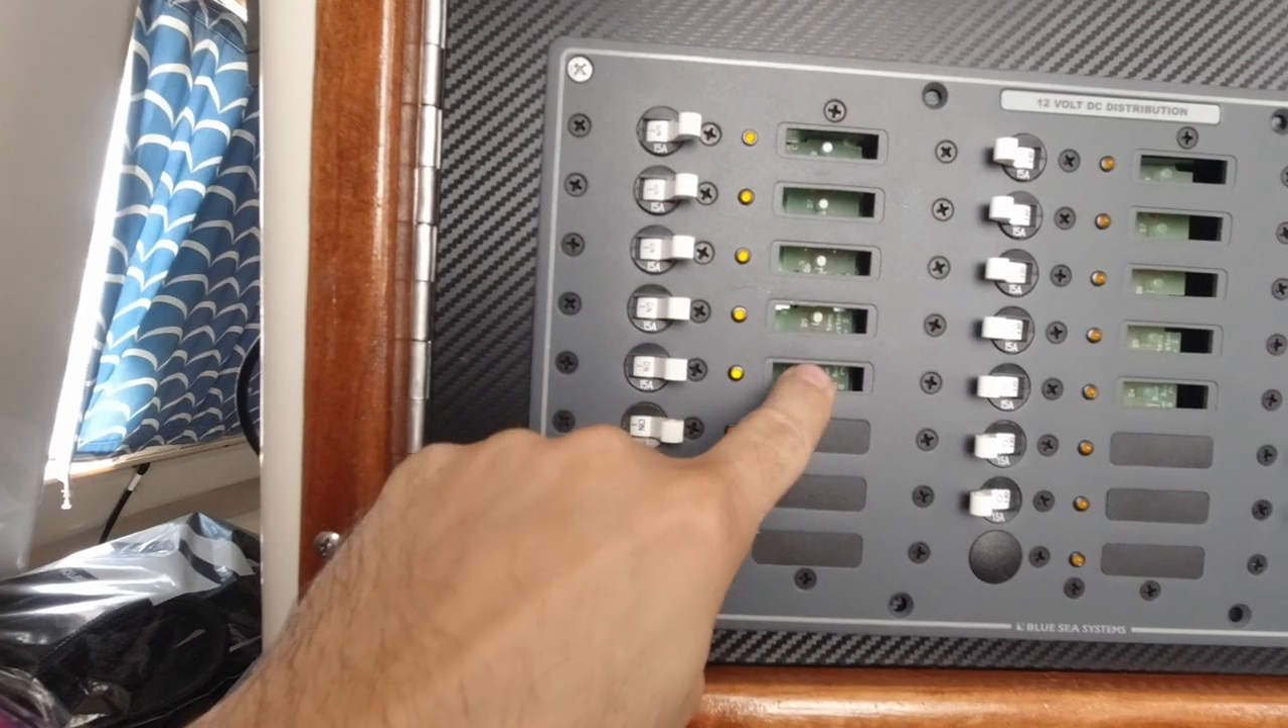We still have to get all of these labels in here but we're going to have to custom order a lot of them because they don't make them for catamarans apparently.